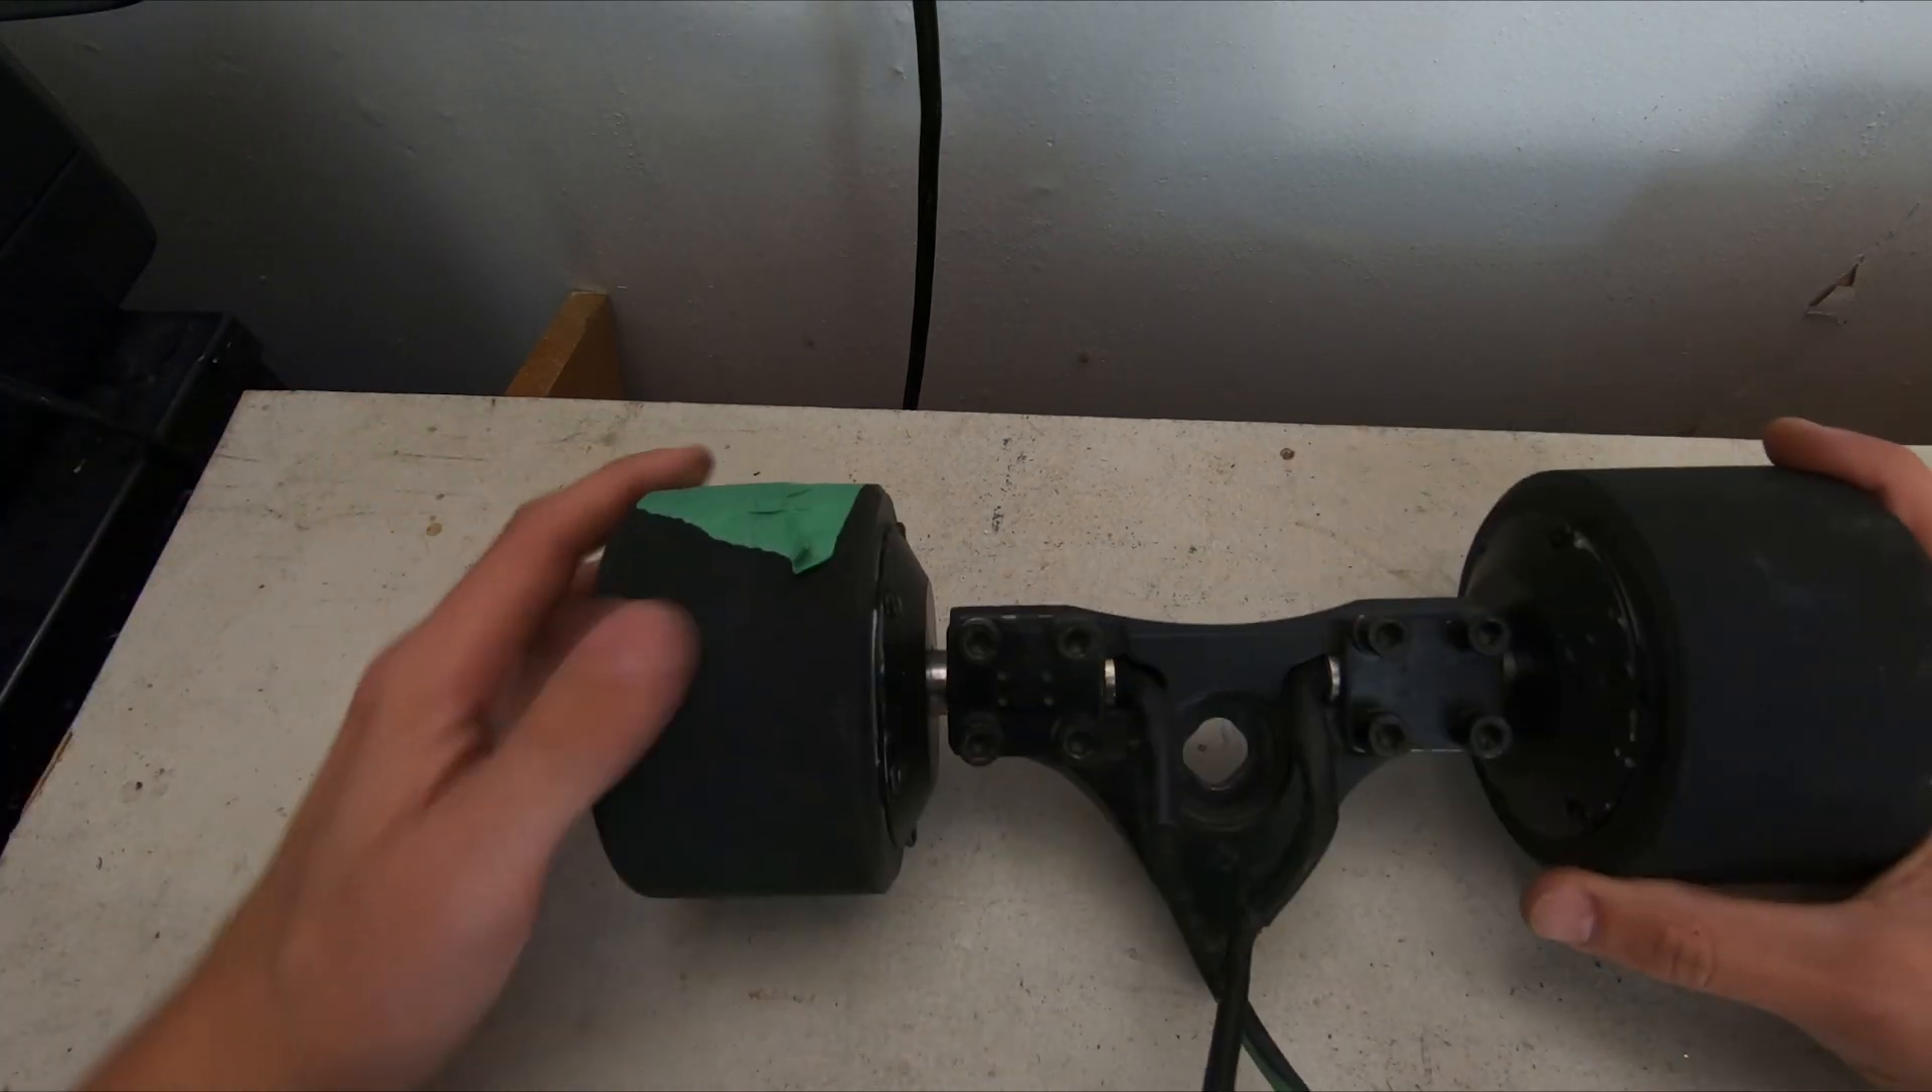Now that we have the rear drive assembly off of the board, we can begin taking off each of the motors.